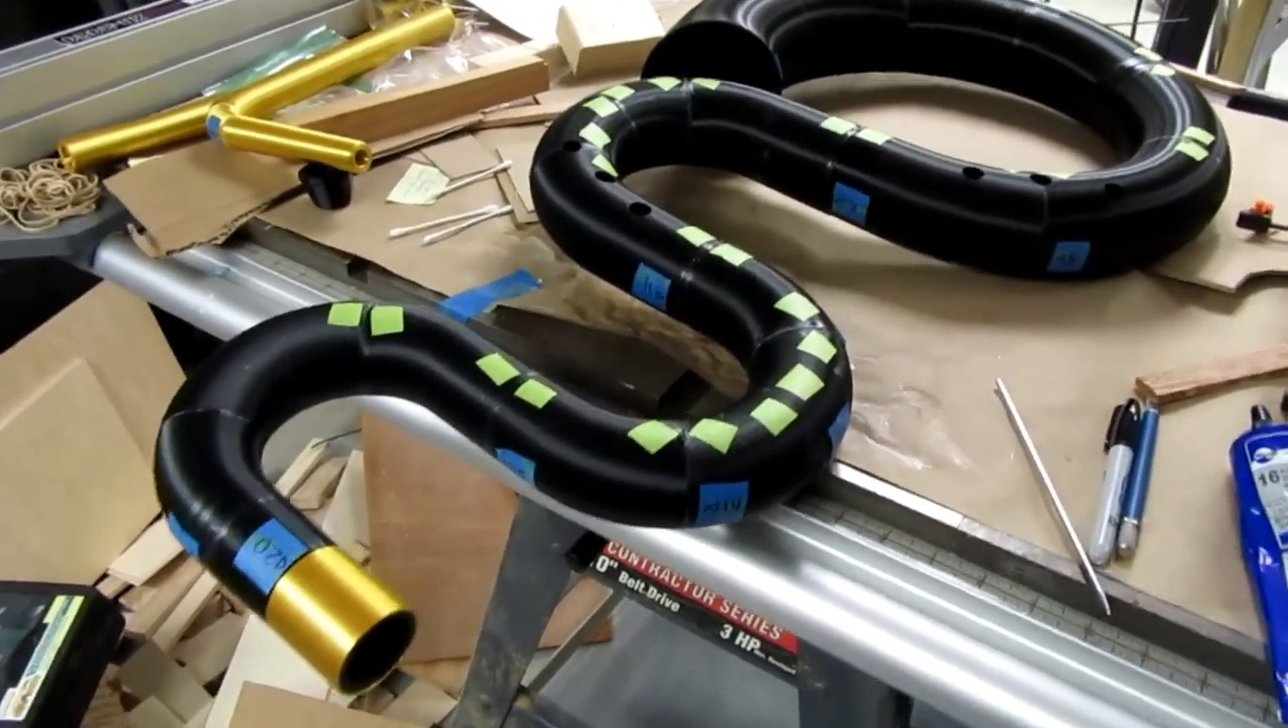All right so the instrument is in one piece now i just glued on the decorative metallic band around the mouth or the bocal receiver and the bocal does go in.